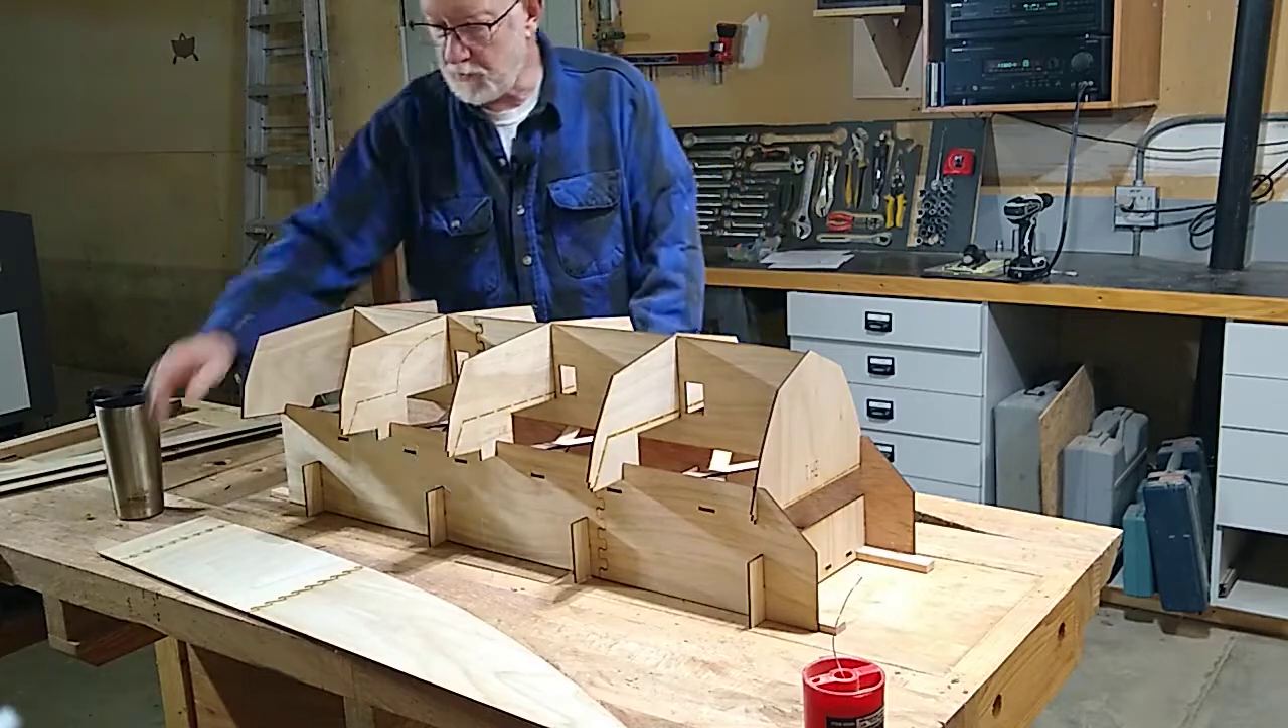Here we are again back on our shop floor with our construction jig with all the bulkheads erected in it.